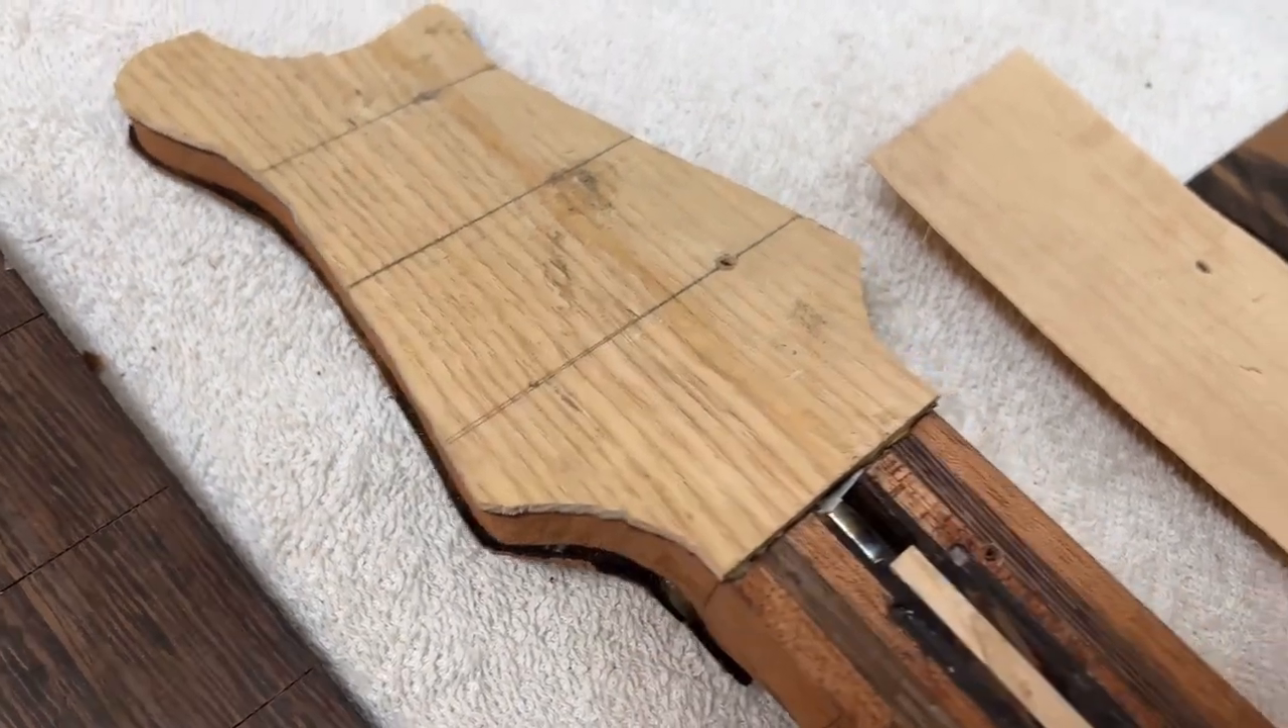And we've also got to sand the headstock overlays here, because these aren't obviously trimmed to the neck yet, so we're going to sand them flush as well, it's going to be one of the jobs we do.